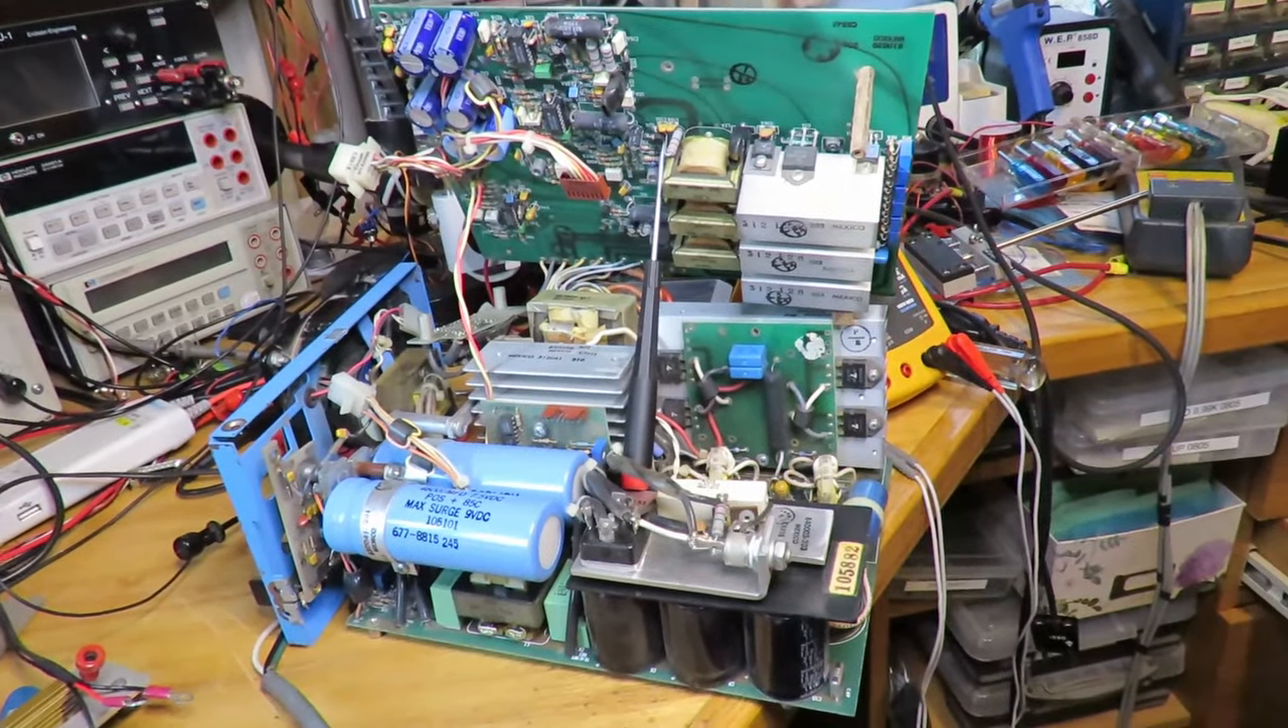So this is the power supply partially disassembled.